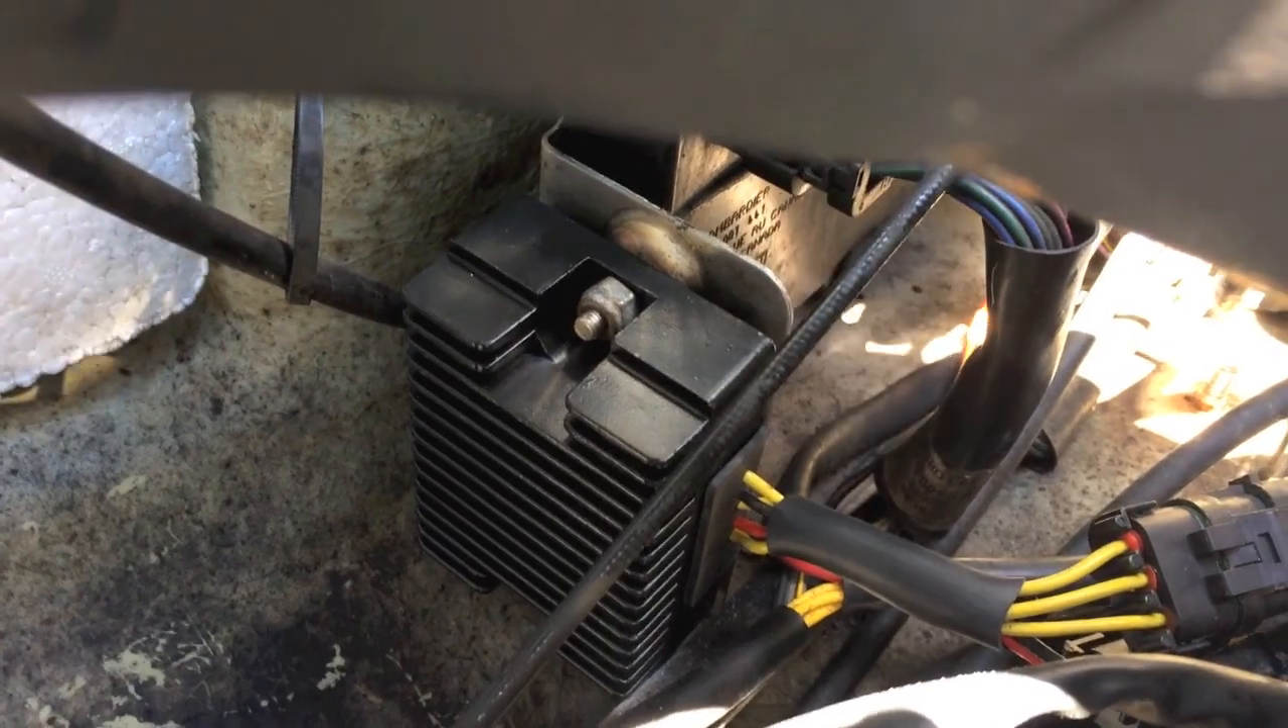New rectifier is installed and secure. The electrical connections are back in place and we are going to now put back on the hoses and connect everything as well as the cotter pin.